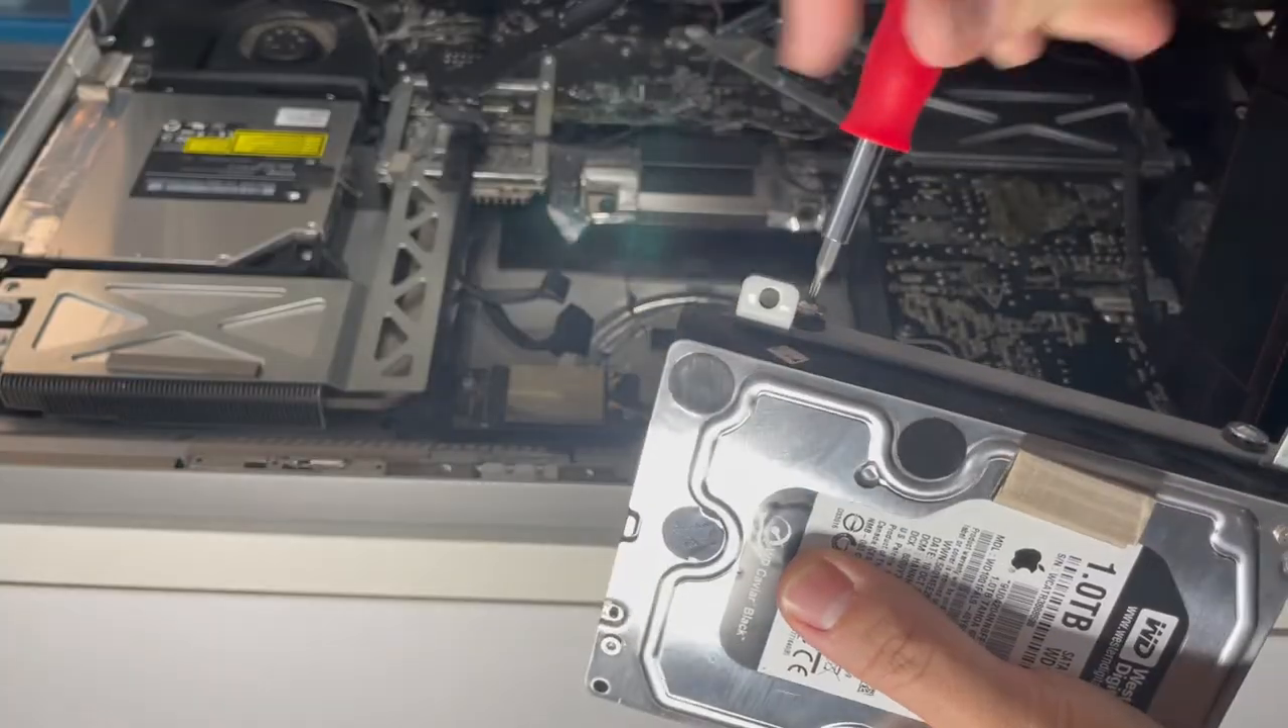So now we have a hard drive removed.